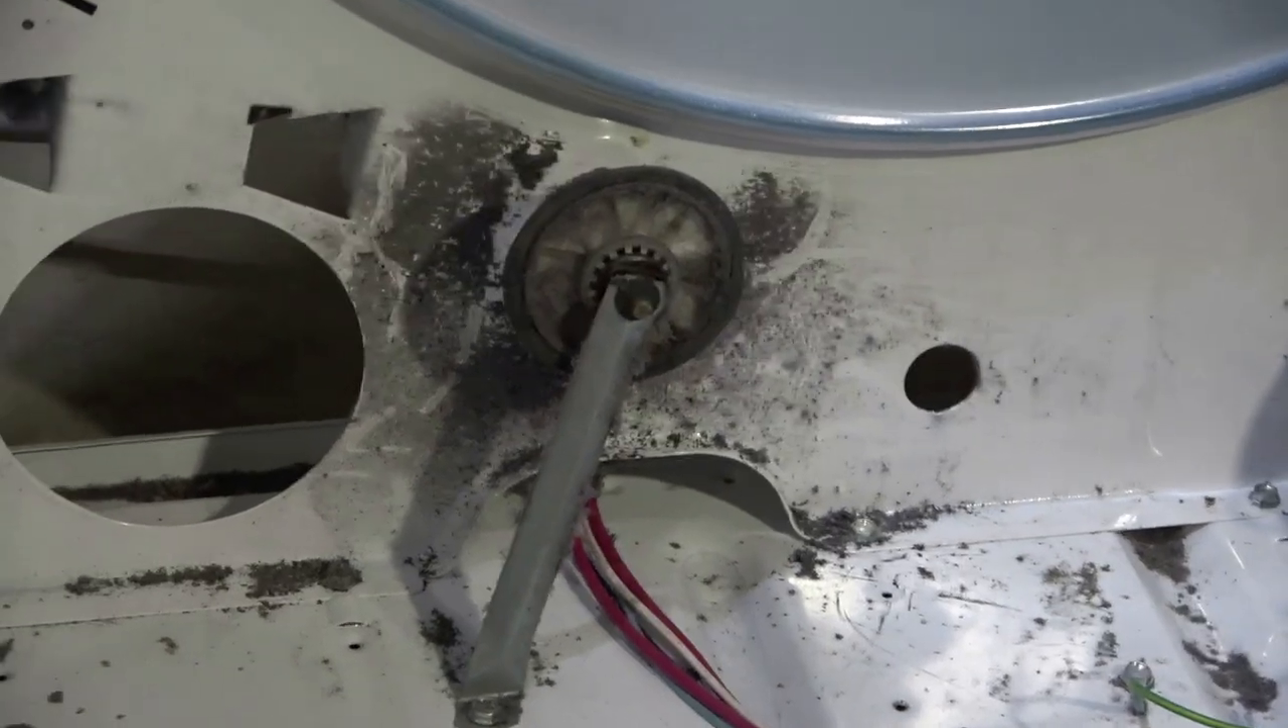Like I said, we've got this bracket down here on the bottom of this pulley we need to remove.